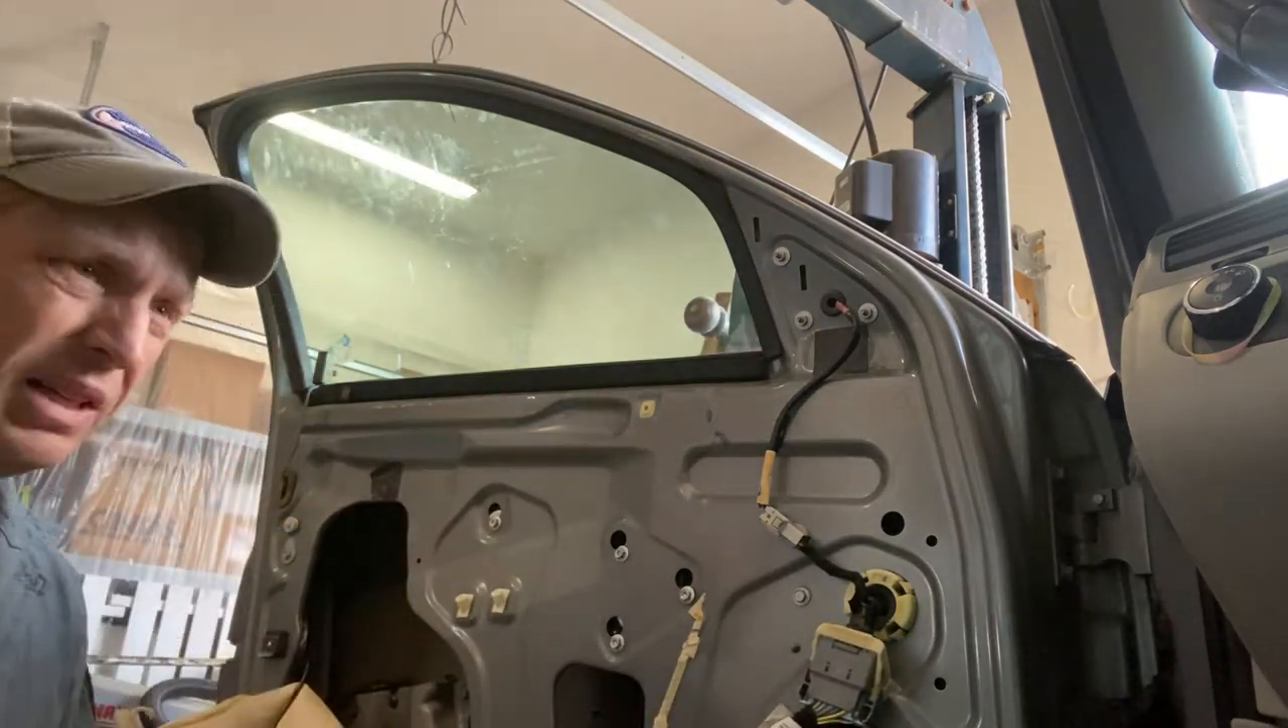Now the only thing left to do is reassemble this door.